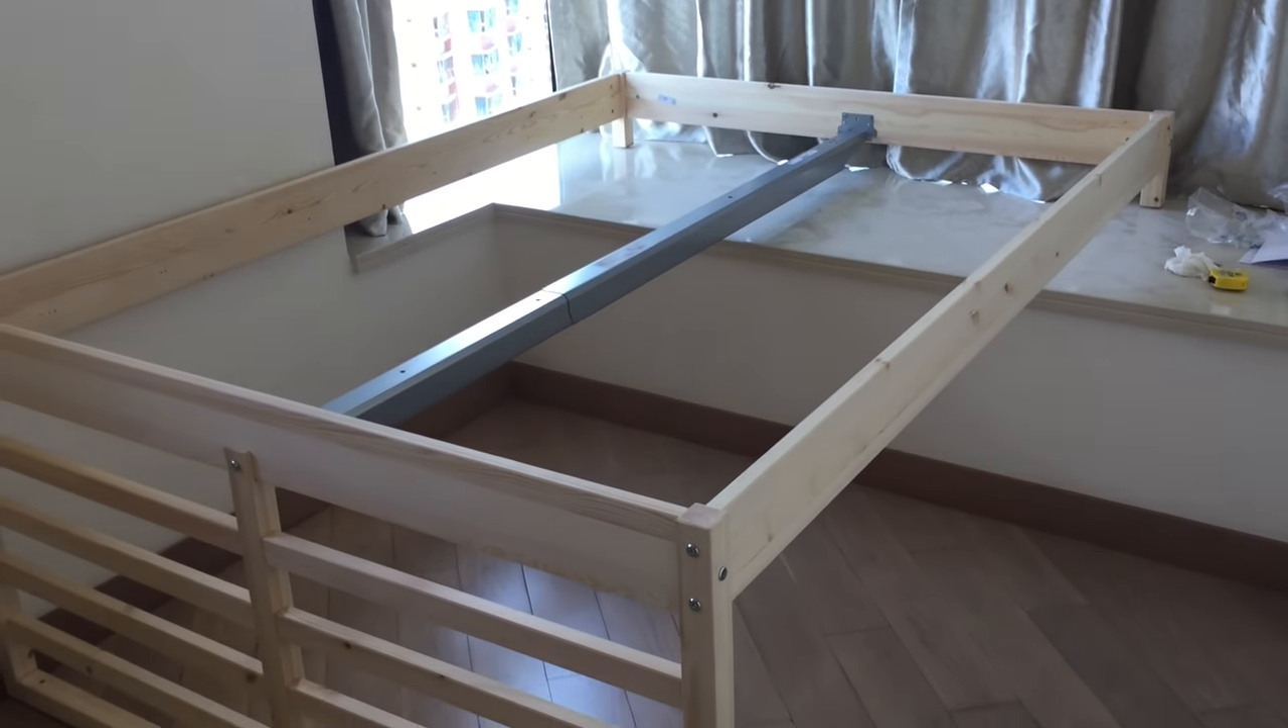I still need to go through and put the side rails and all the slats and whatnot on there, but you're getting at least an initial idea of how it will look.